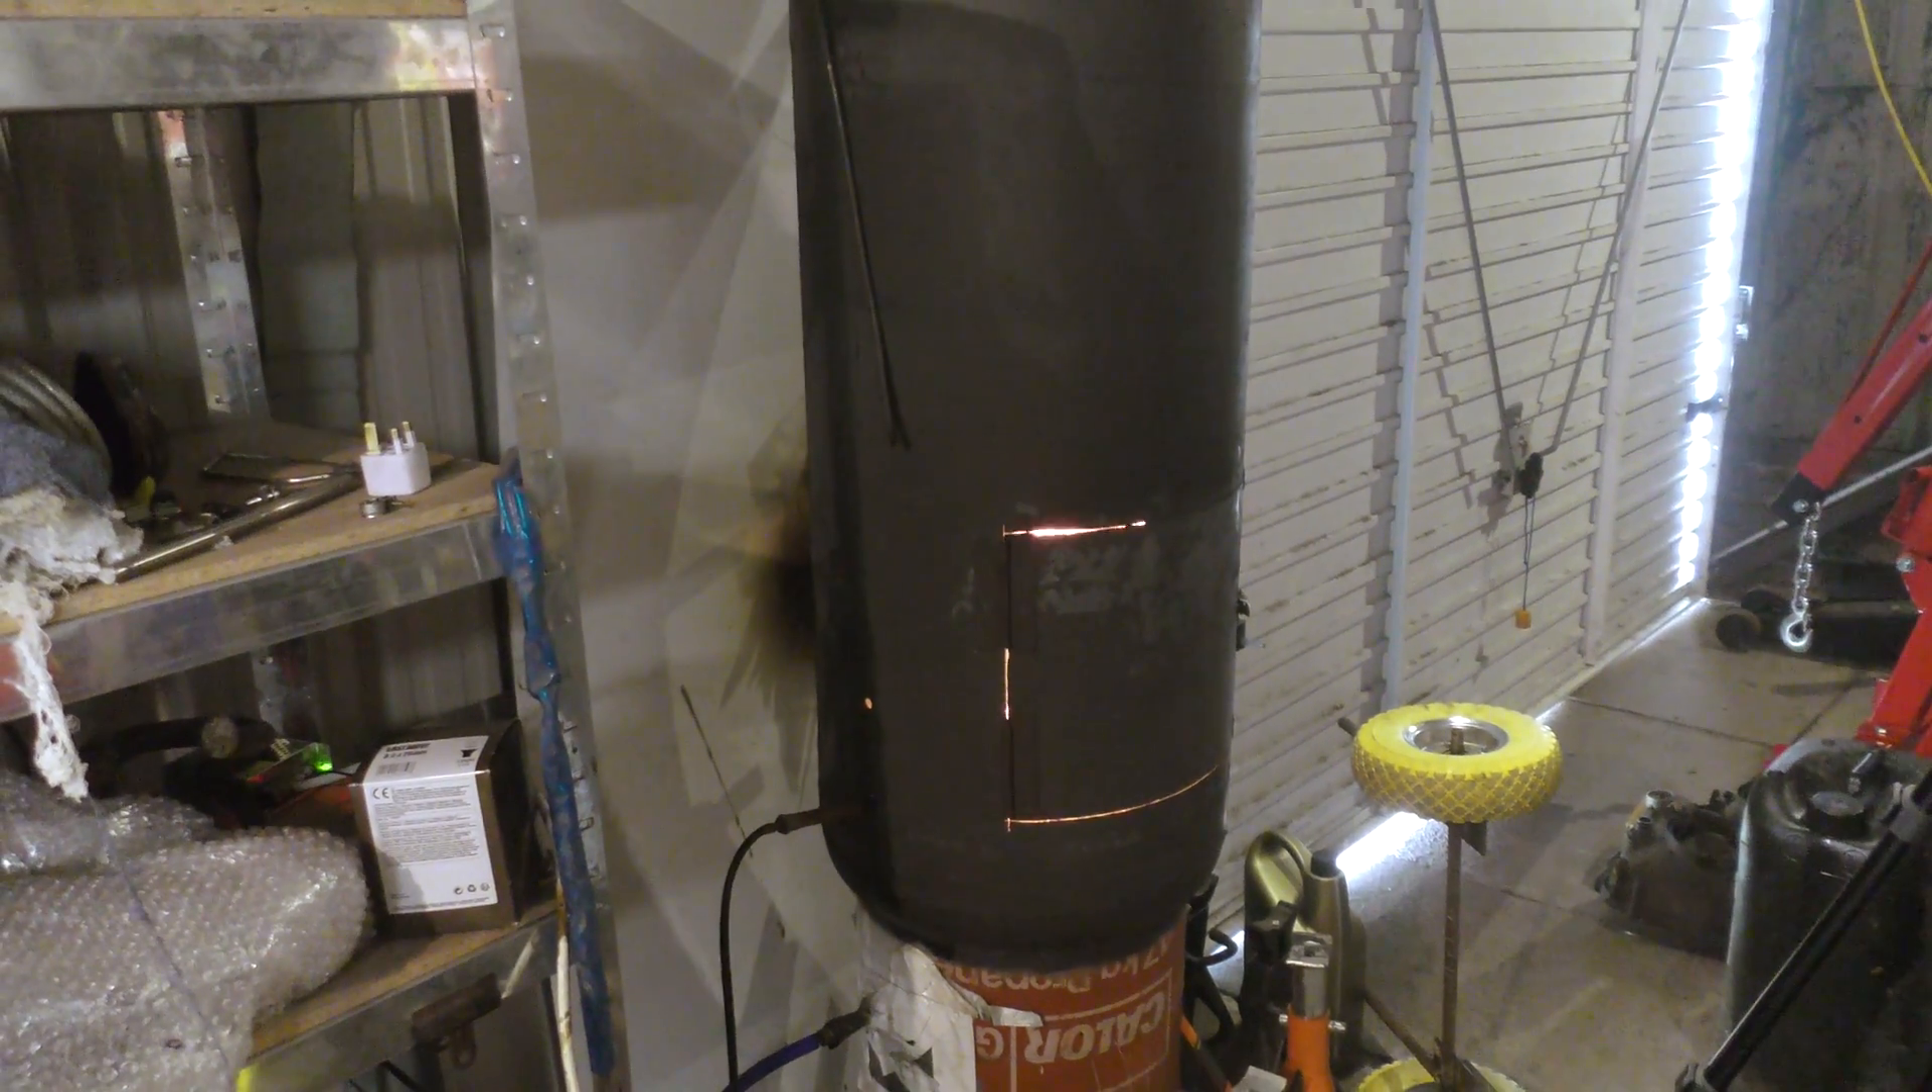I still need to seal around the door. A bit of edging. But. It's nice and quiet.